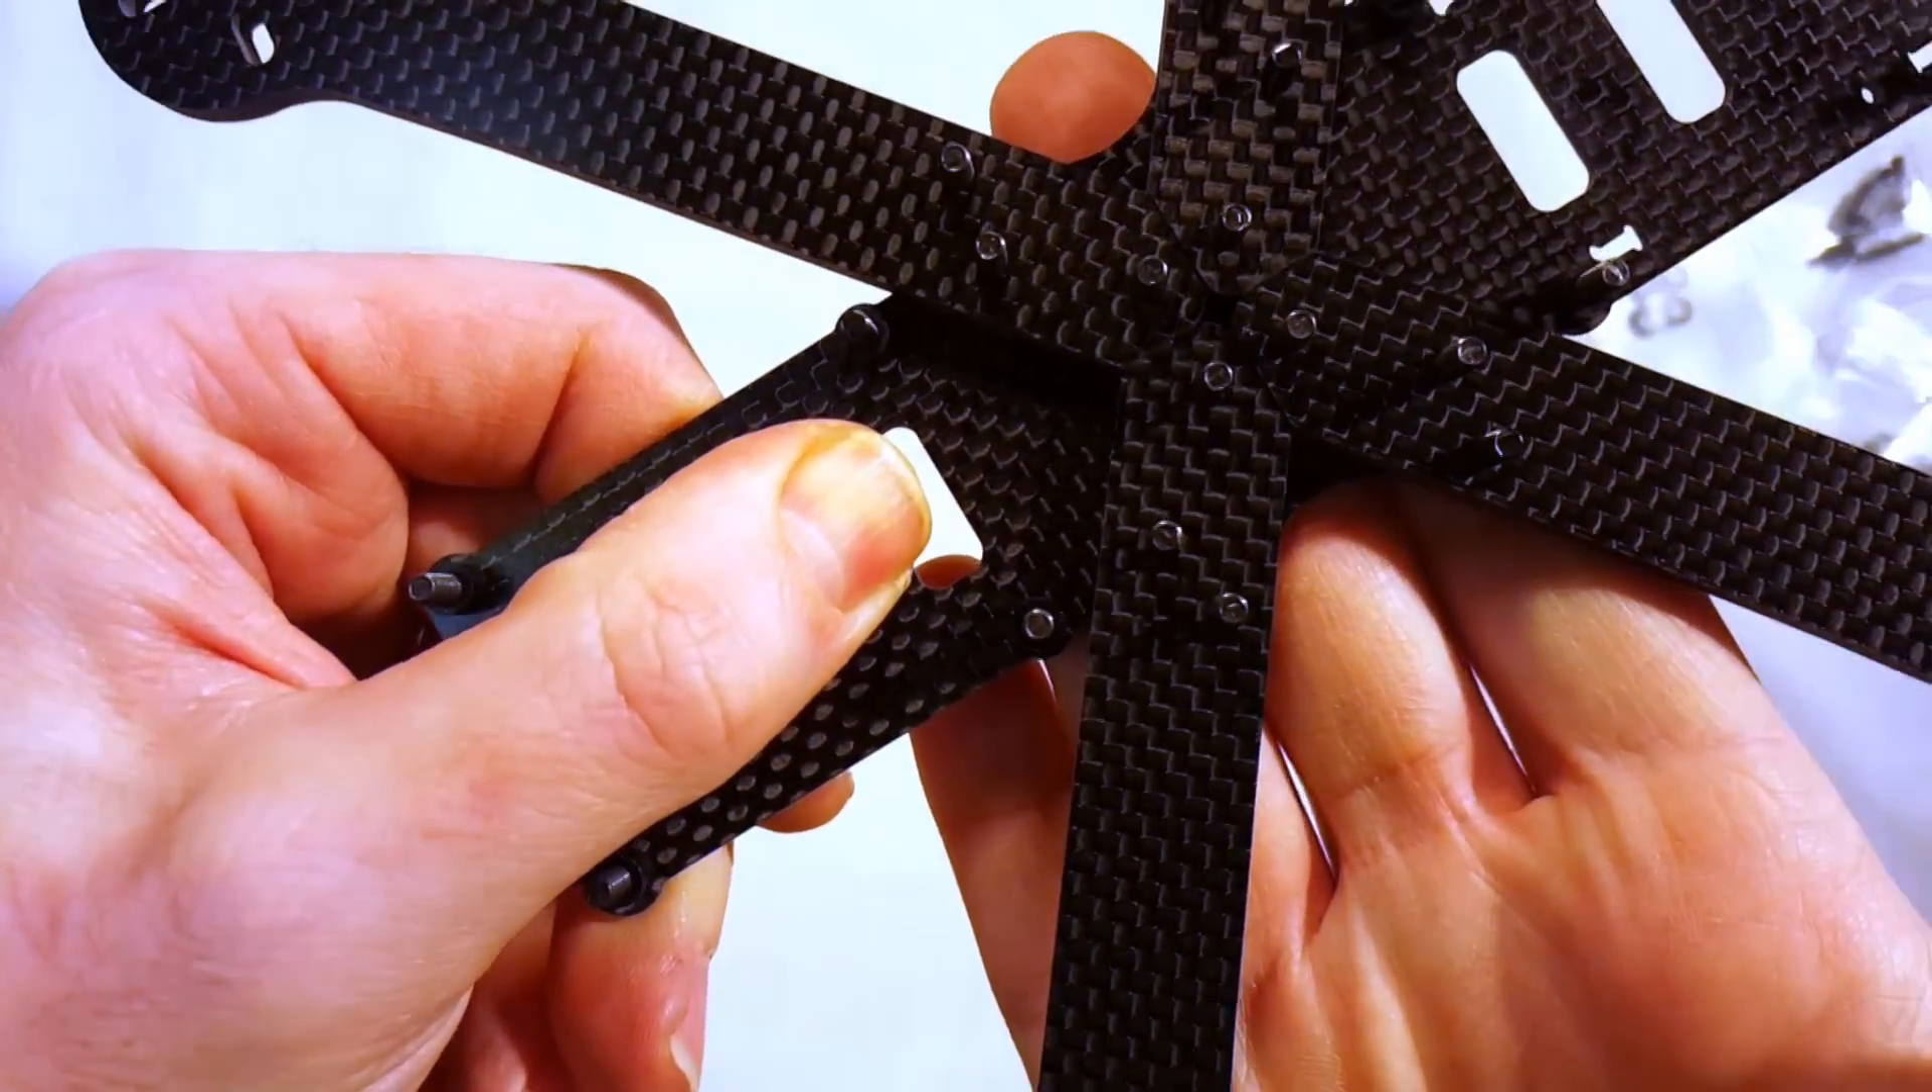Right so i got all my screws in.